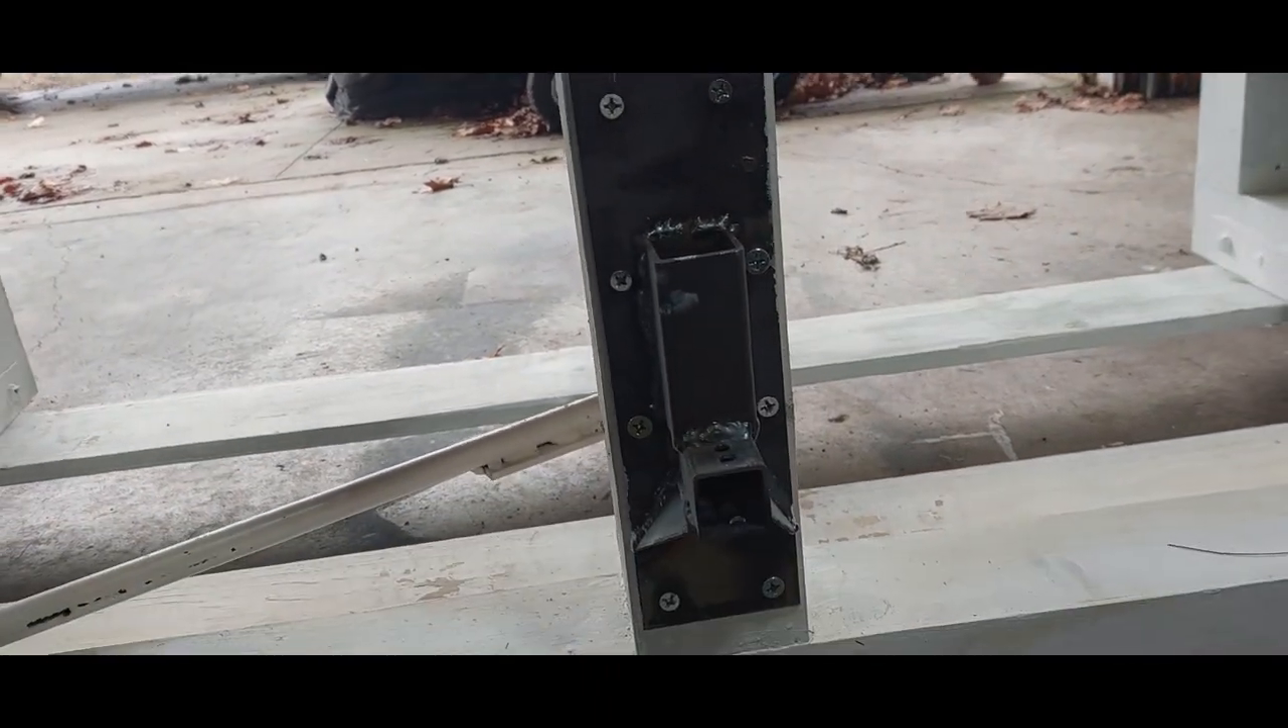I was Able To get My Six Screws In How I Wanted Them.